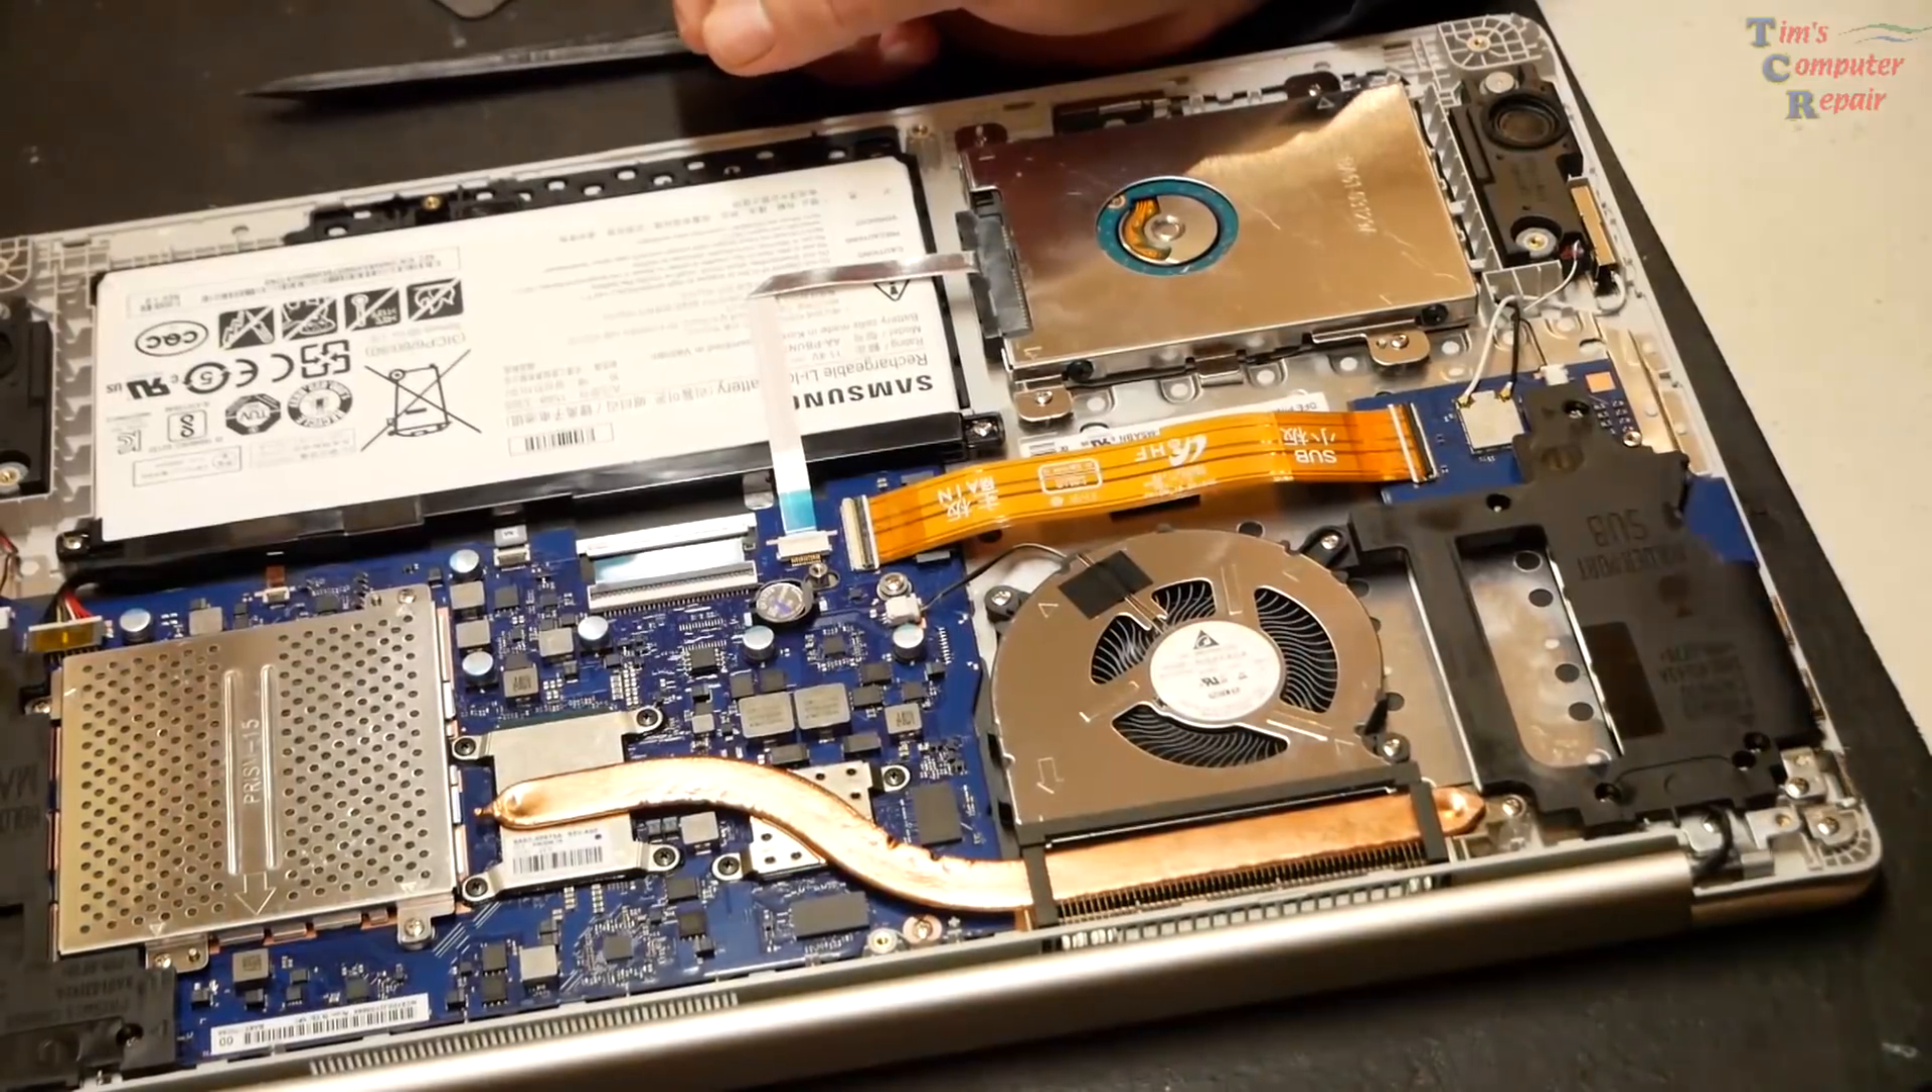As you can see nice and gently done and the back cover comes off and that exposes the components of the computer.